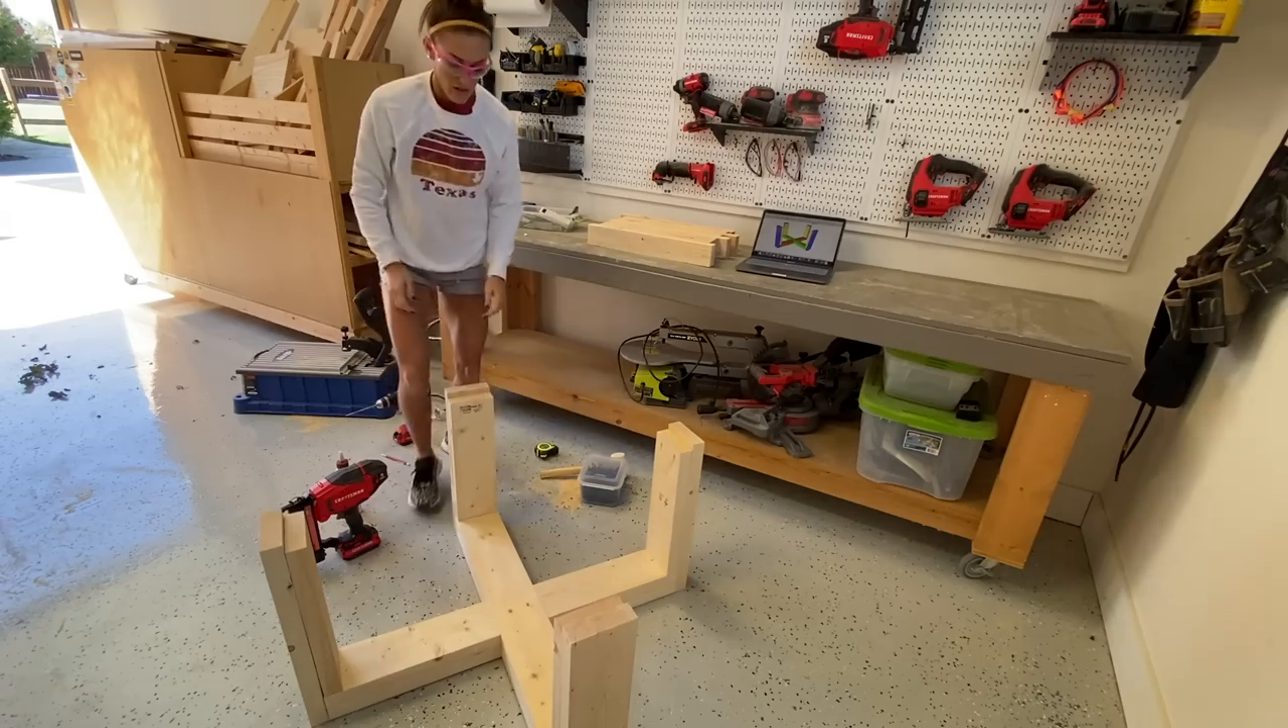Okay i've got the base completely assembled.